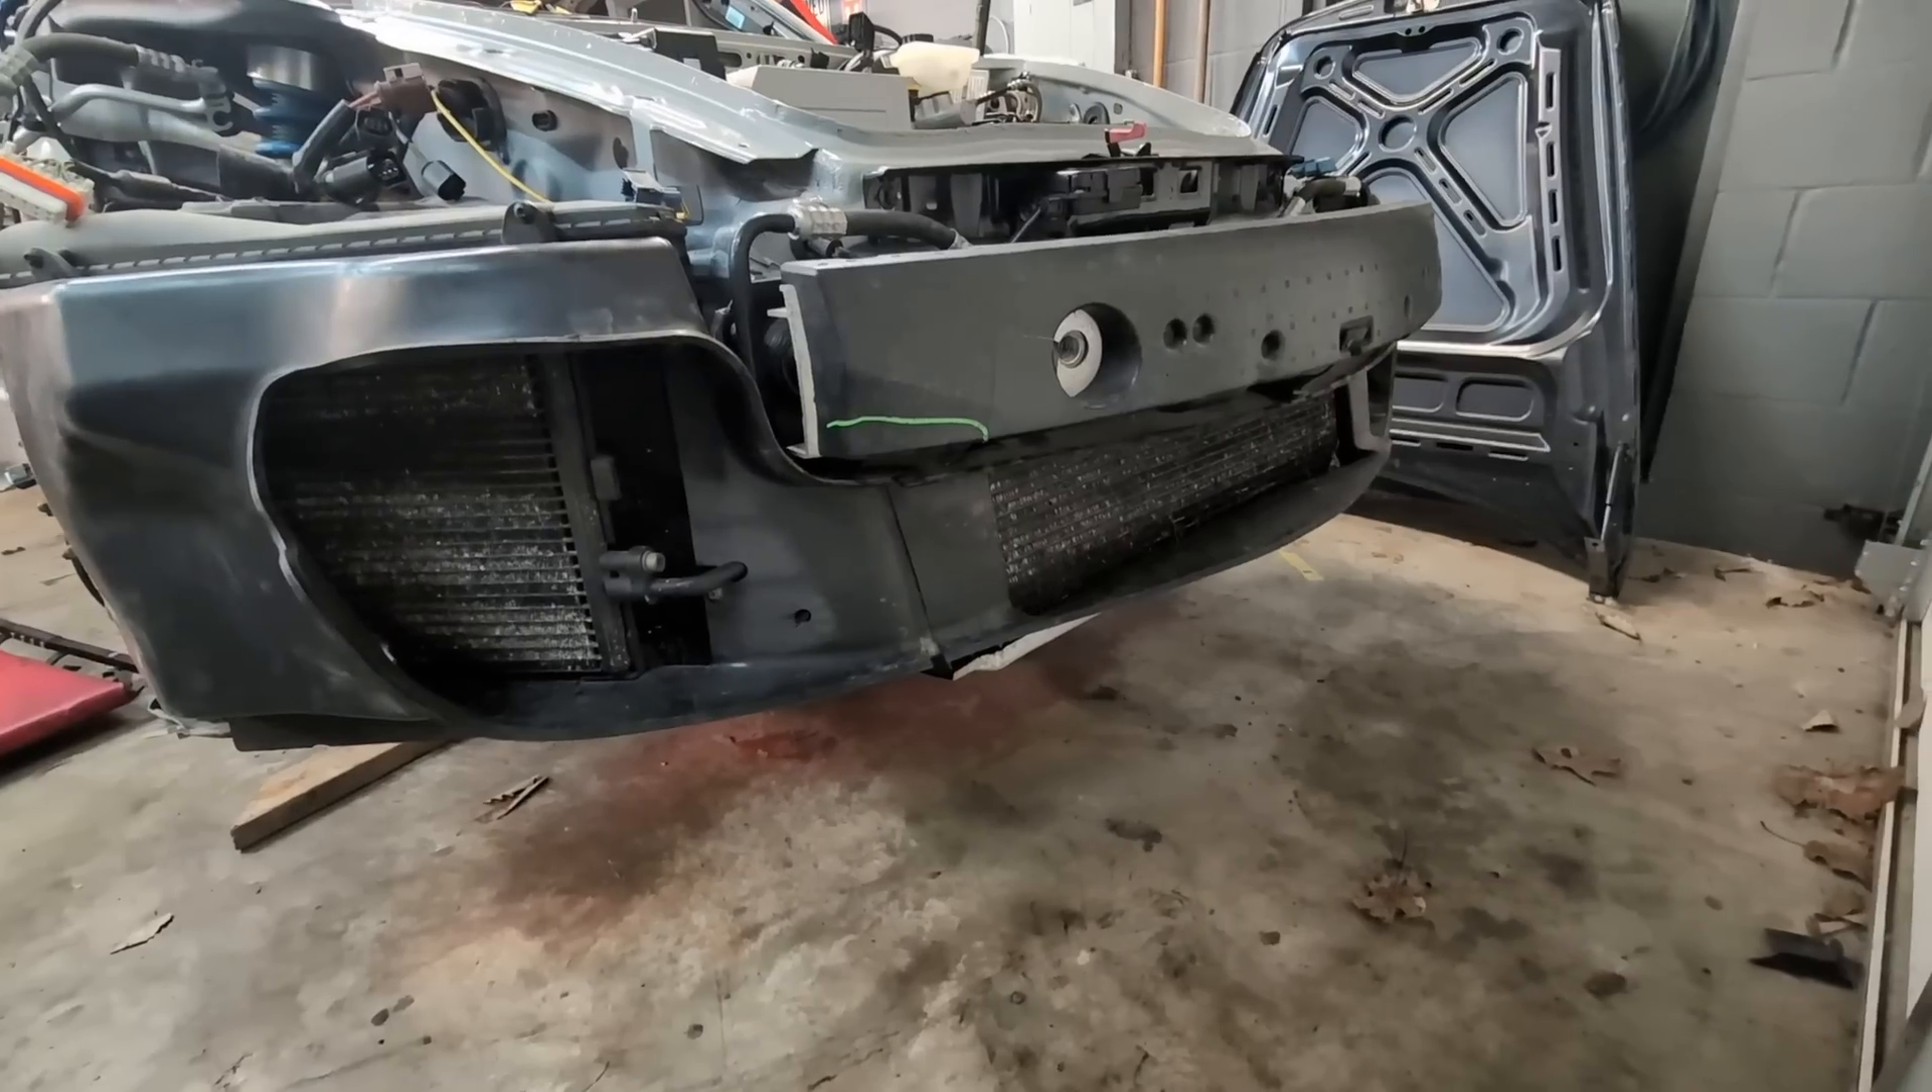With those parts installed i think i can call the front end a wrap really just needs a front bumper installed on there.